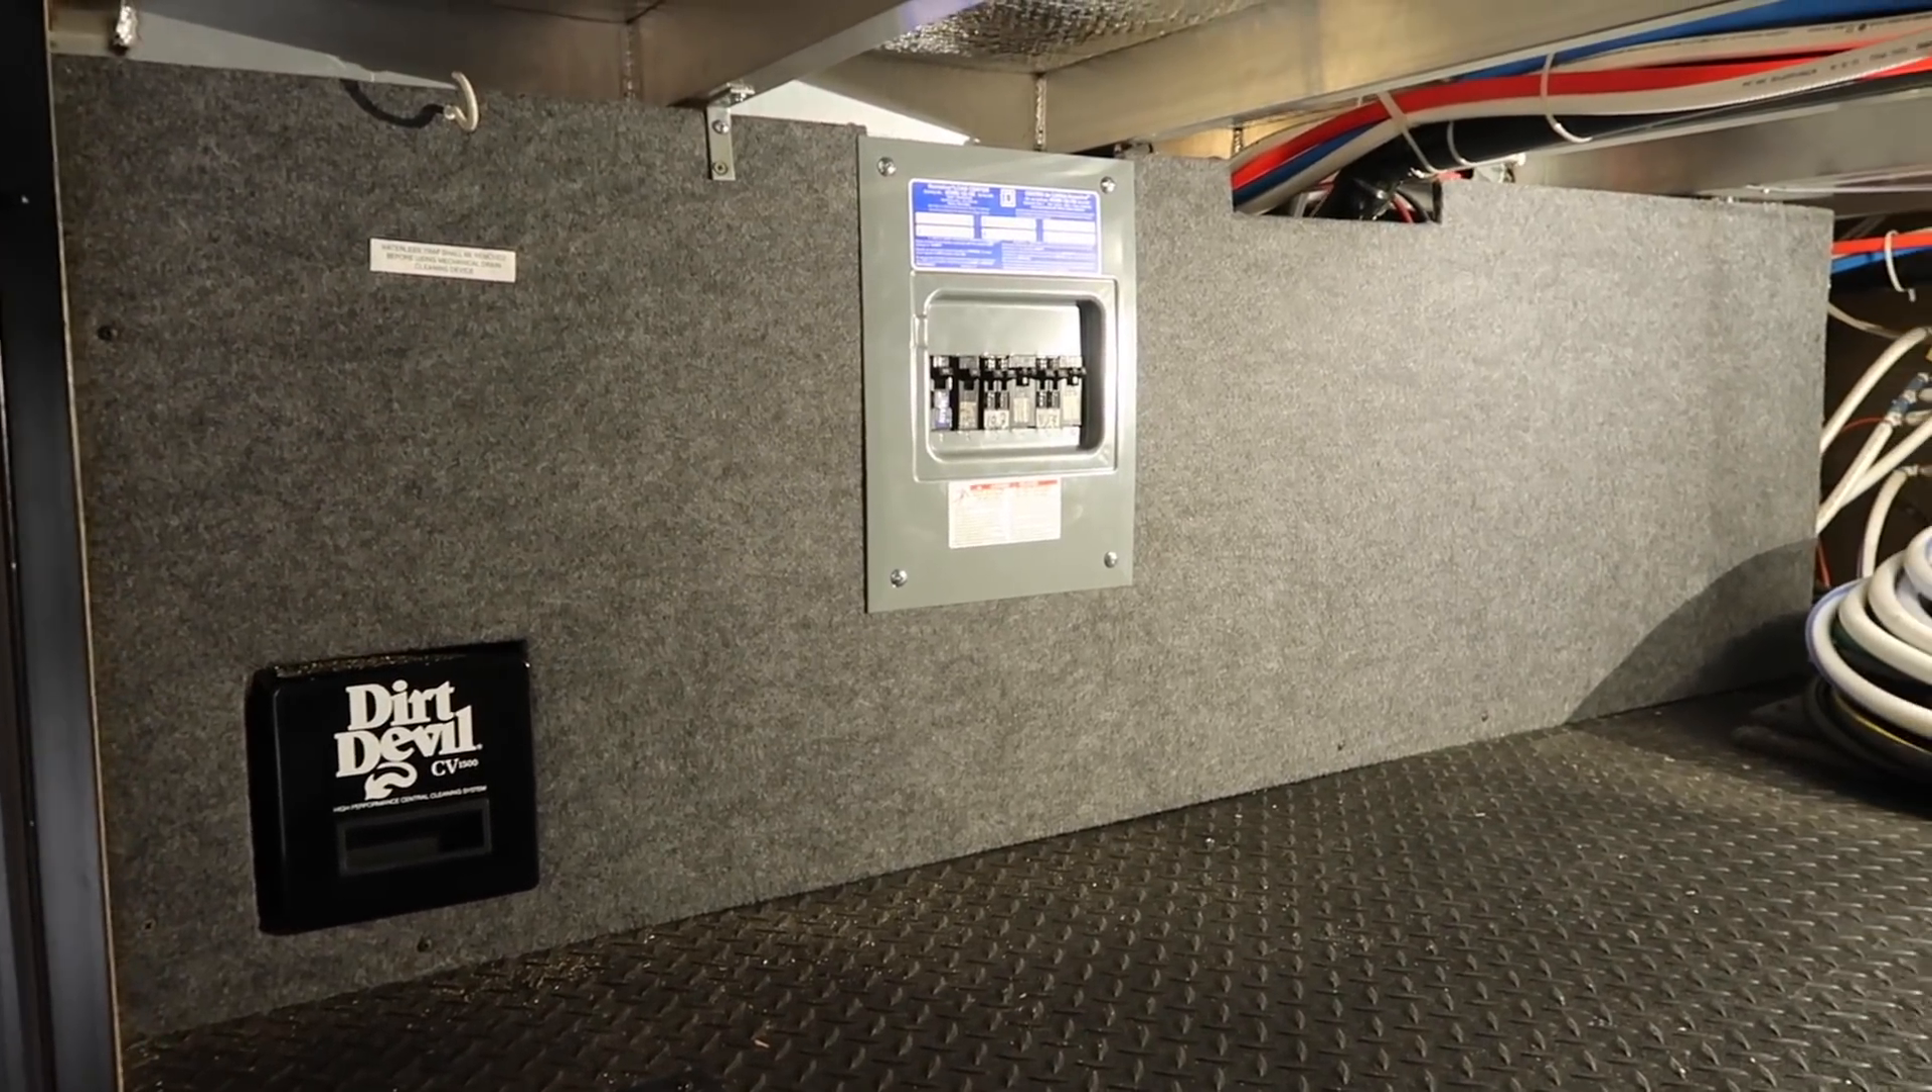Alright there is our finished sub panel on the back wall of the pass through Got the cover on there And the whole wall braced in place.